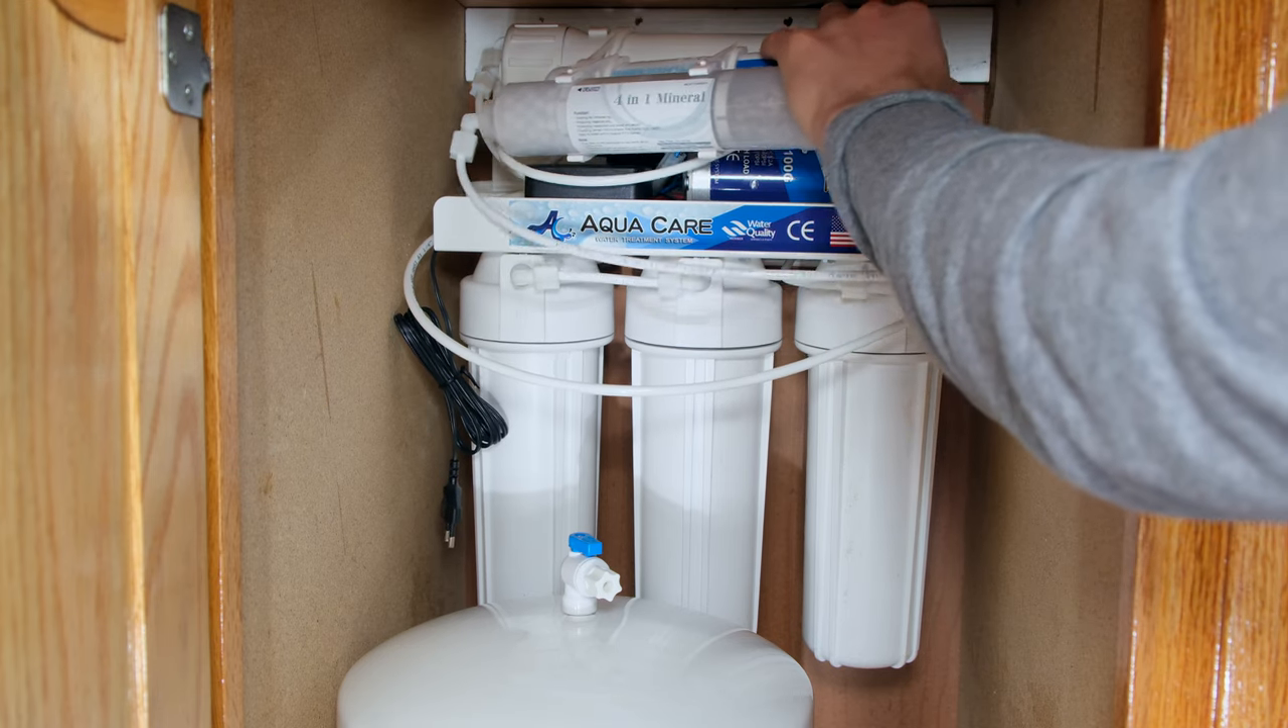The tank just needs to be connected.